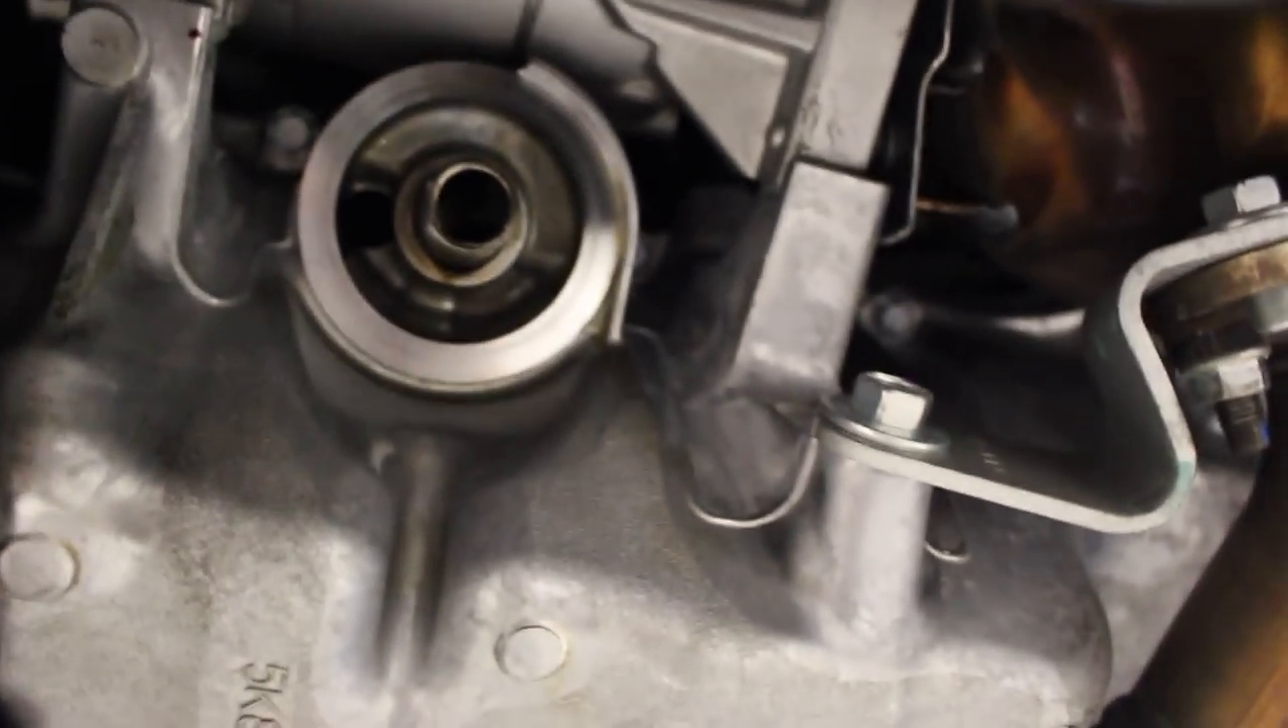Now the oil filter is off.